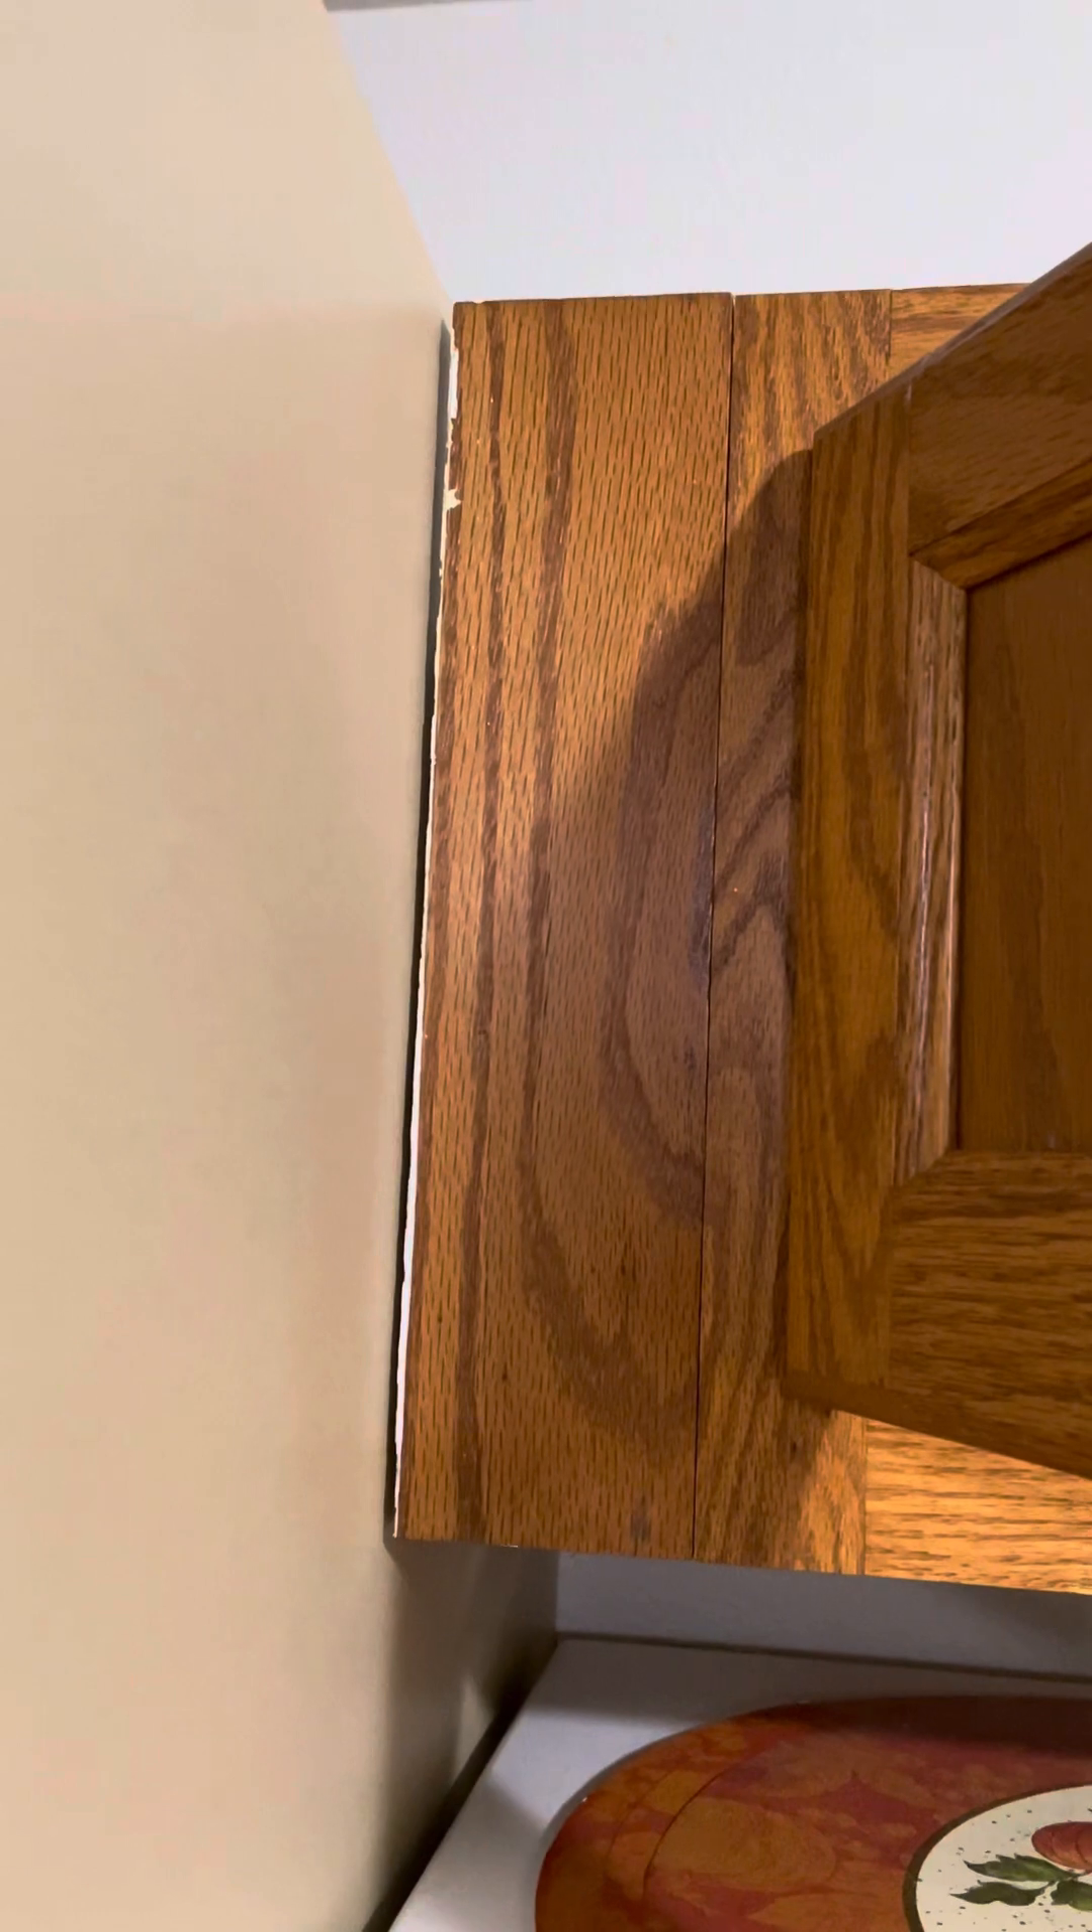There's like a quarter inch gap.